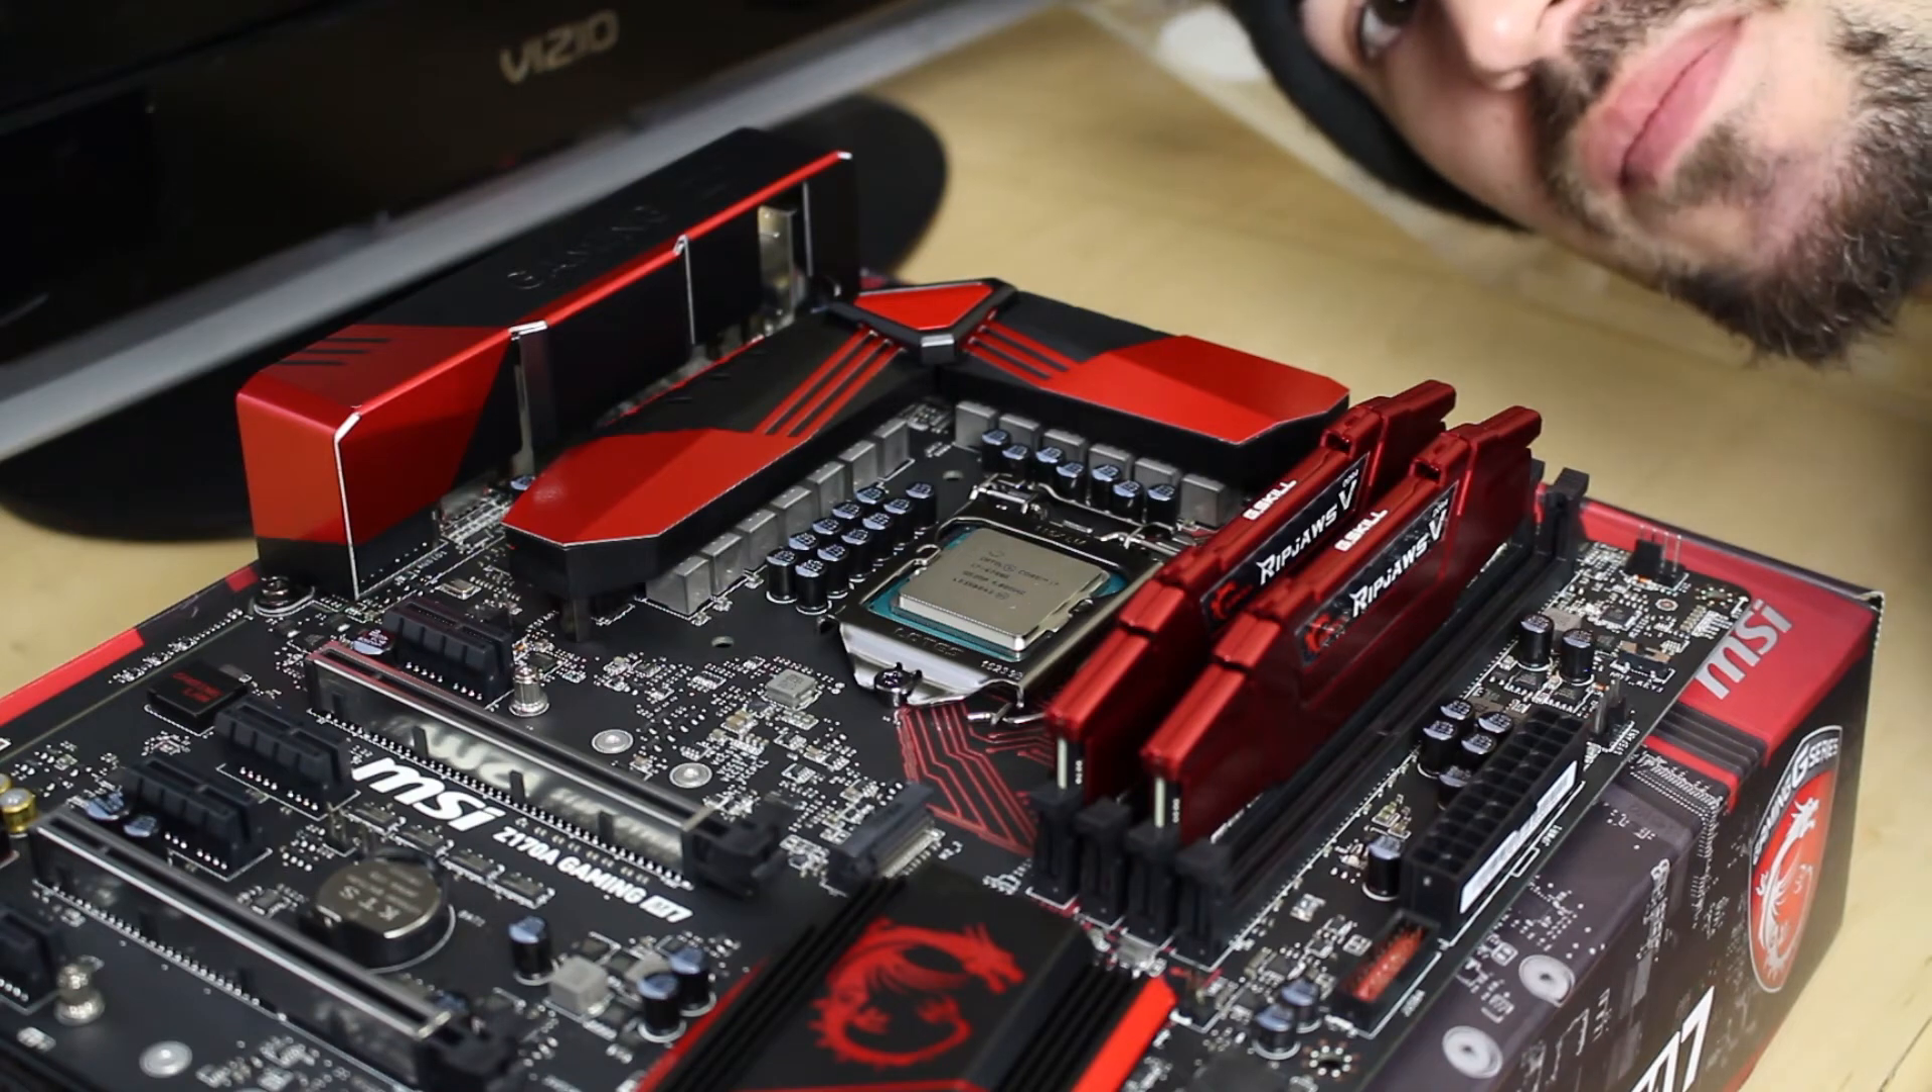You've just installed a CPU and DDR4 RAM.